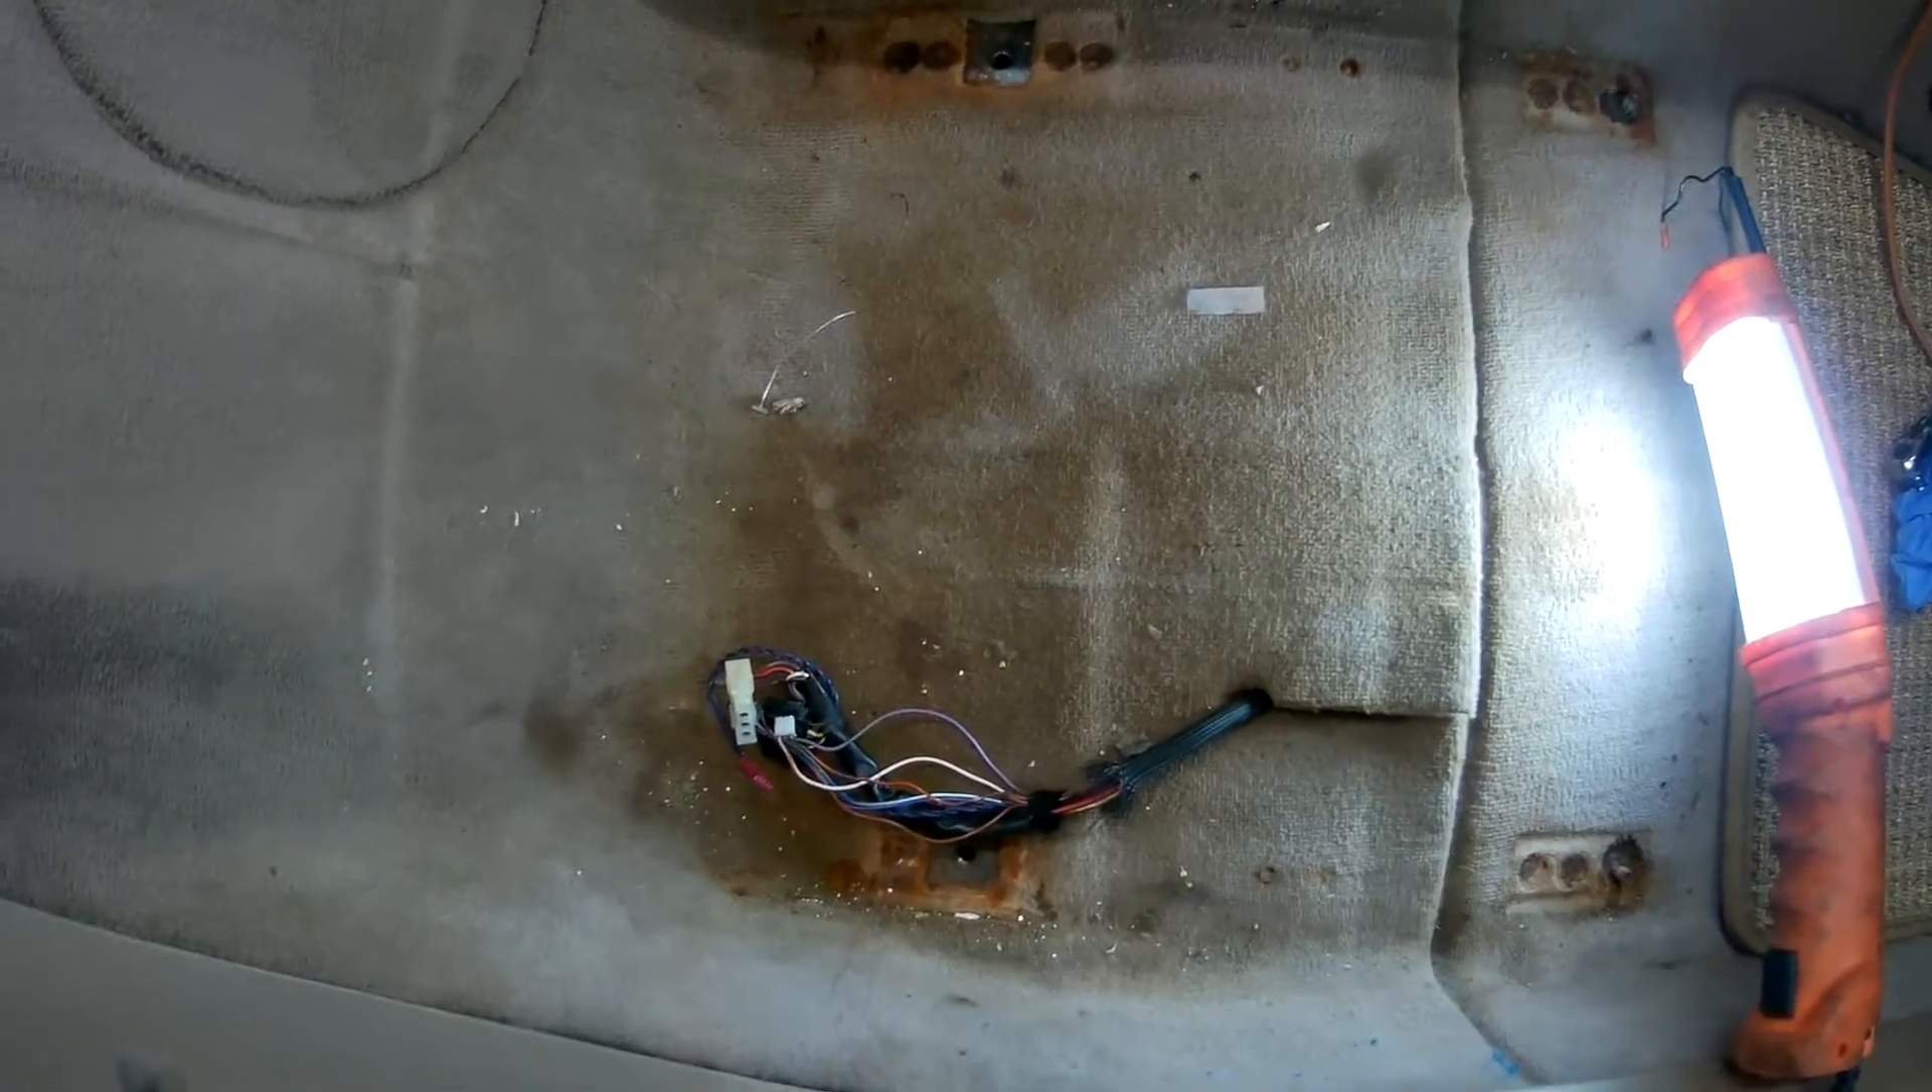Okay, so I've removed the seat.